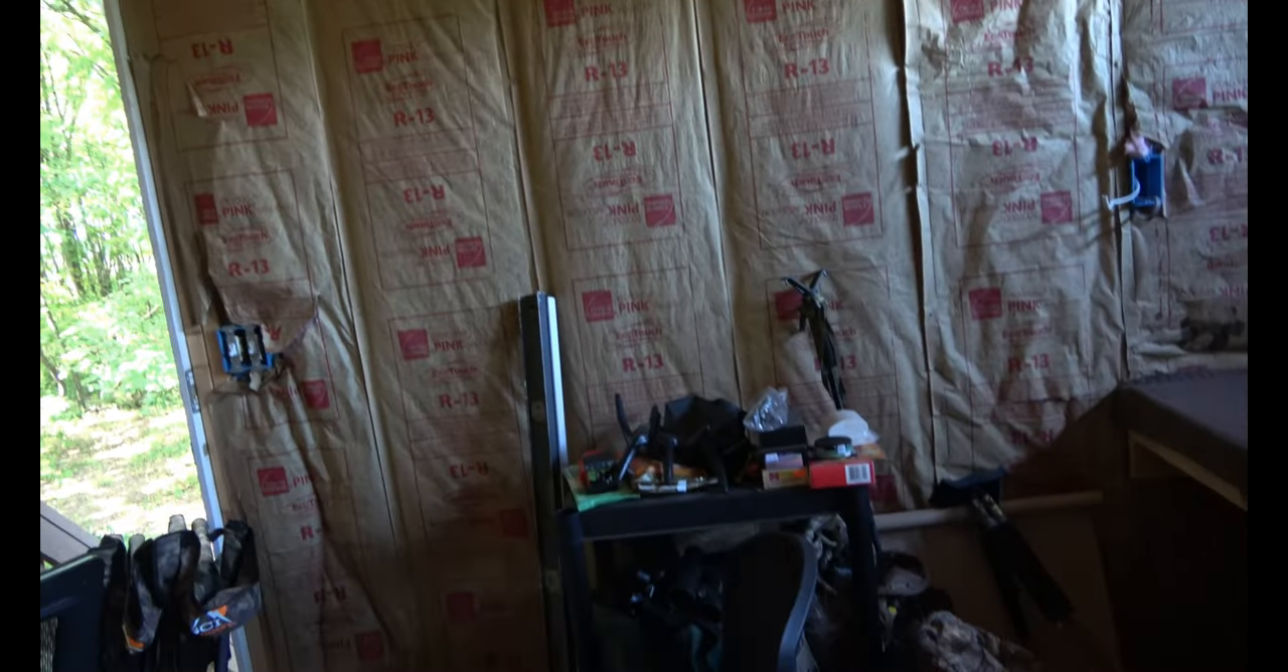We've got this entire wall left to put plywood on.